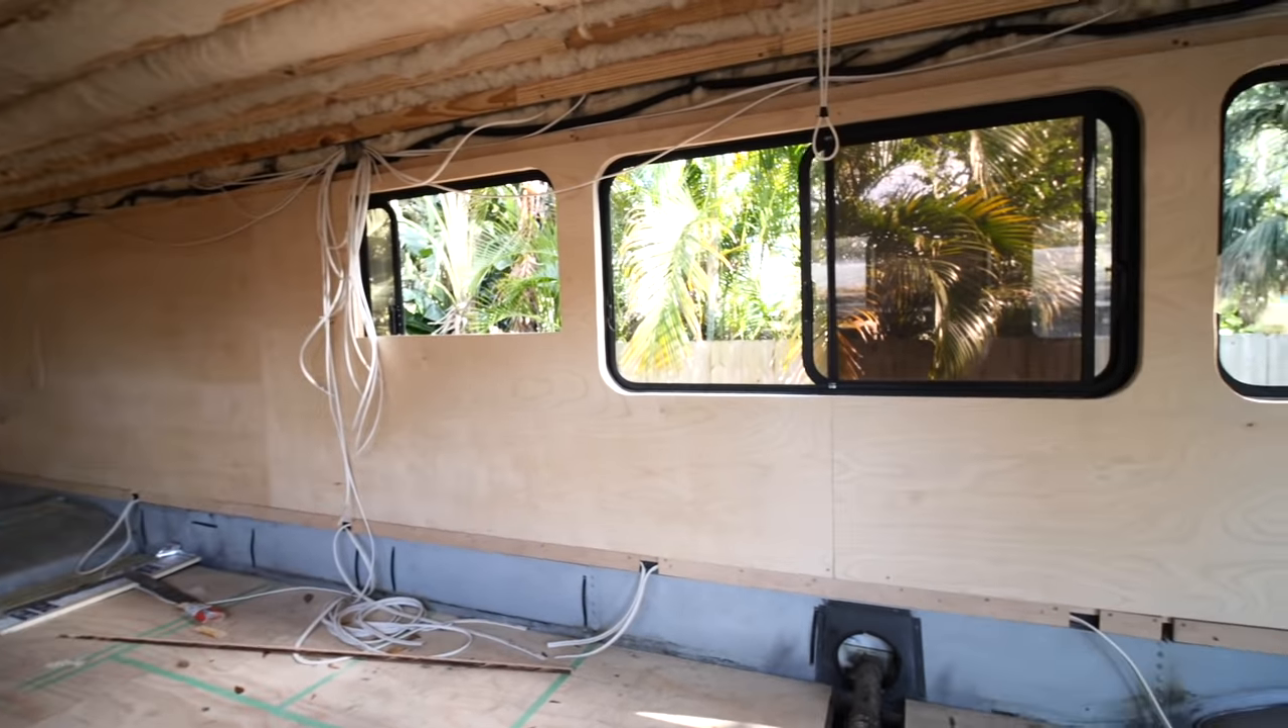And so with that last piece of wood, we now have all of the windows trimmed out and the walls covered.